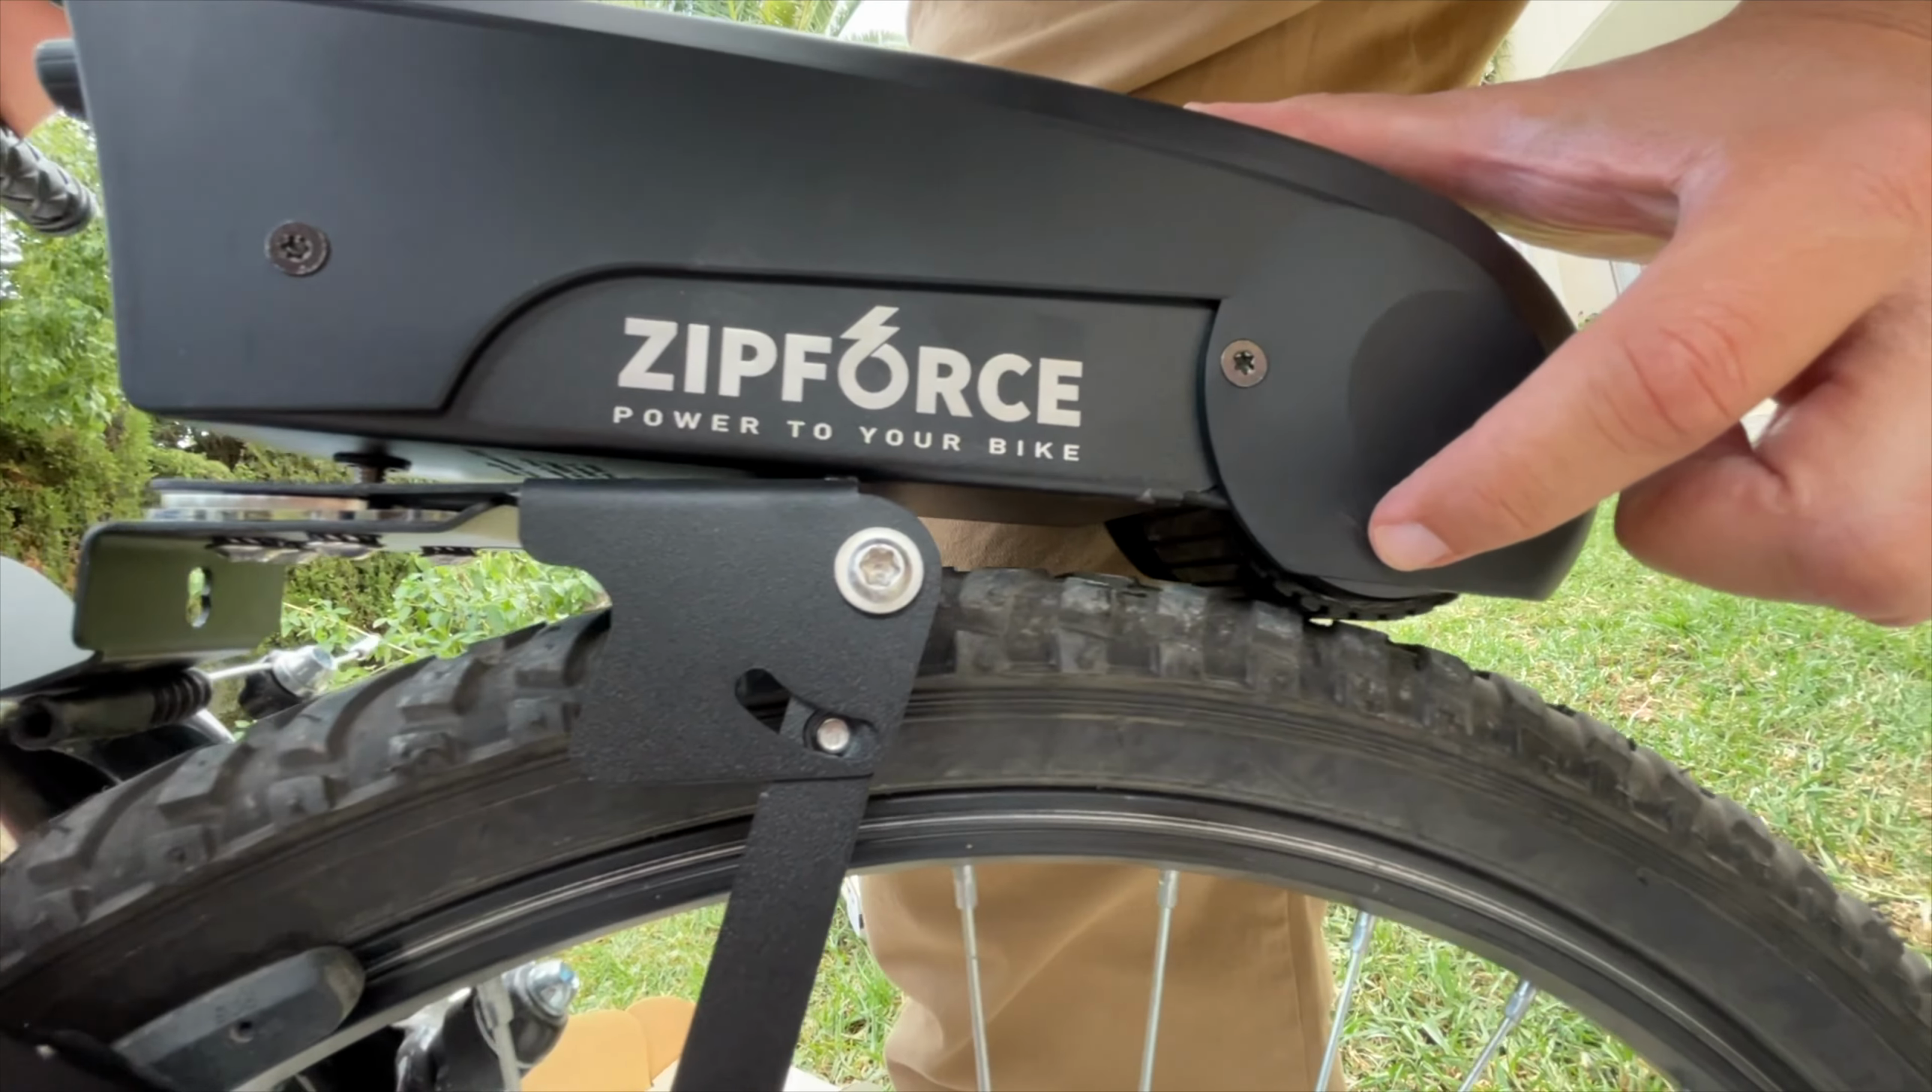Vale, tenemos aquí el motor puesto.